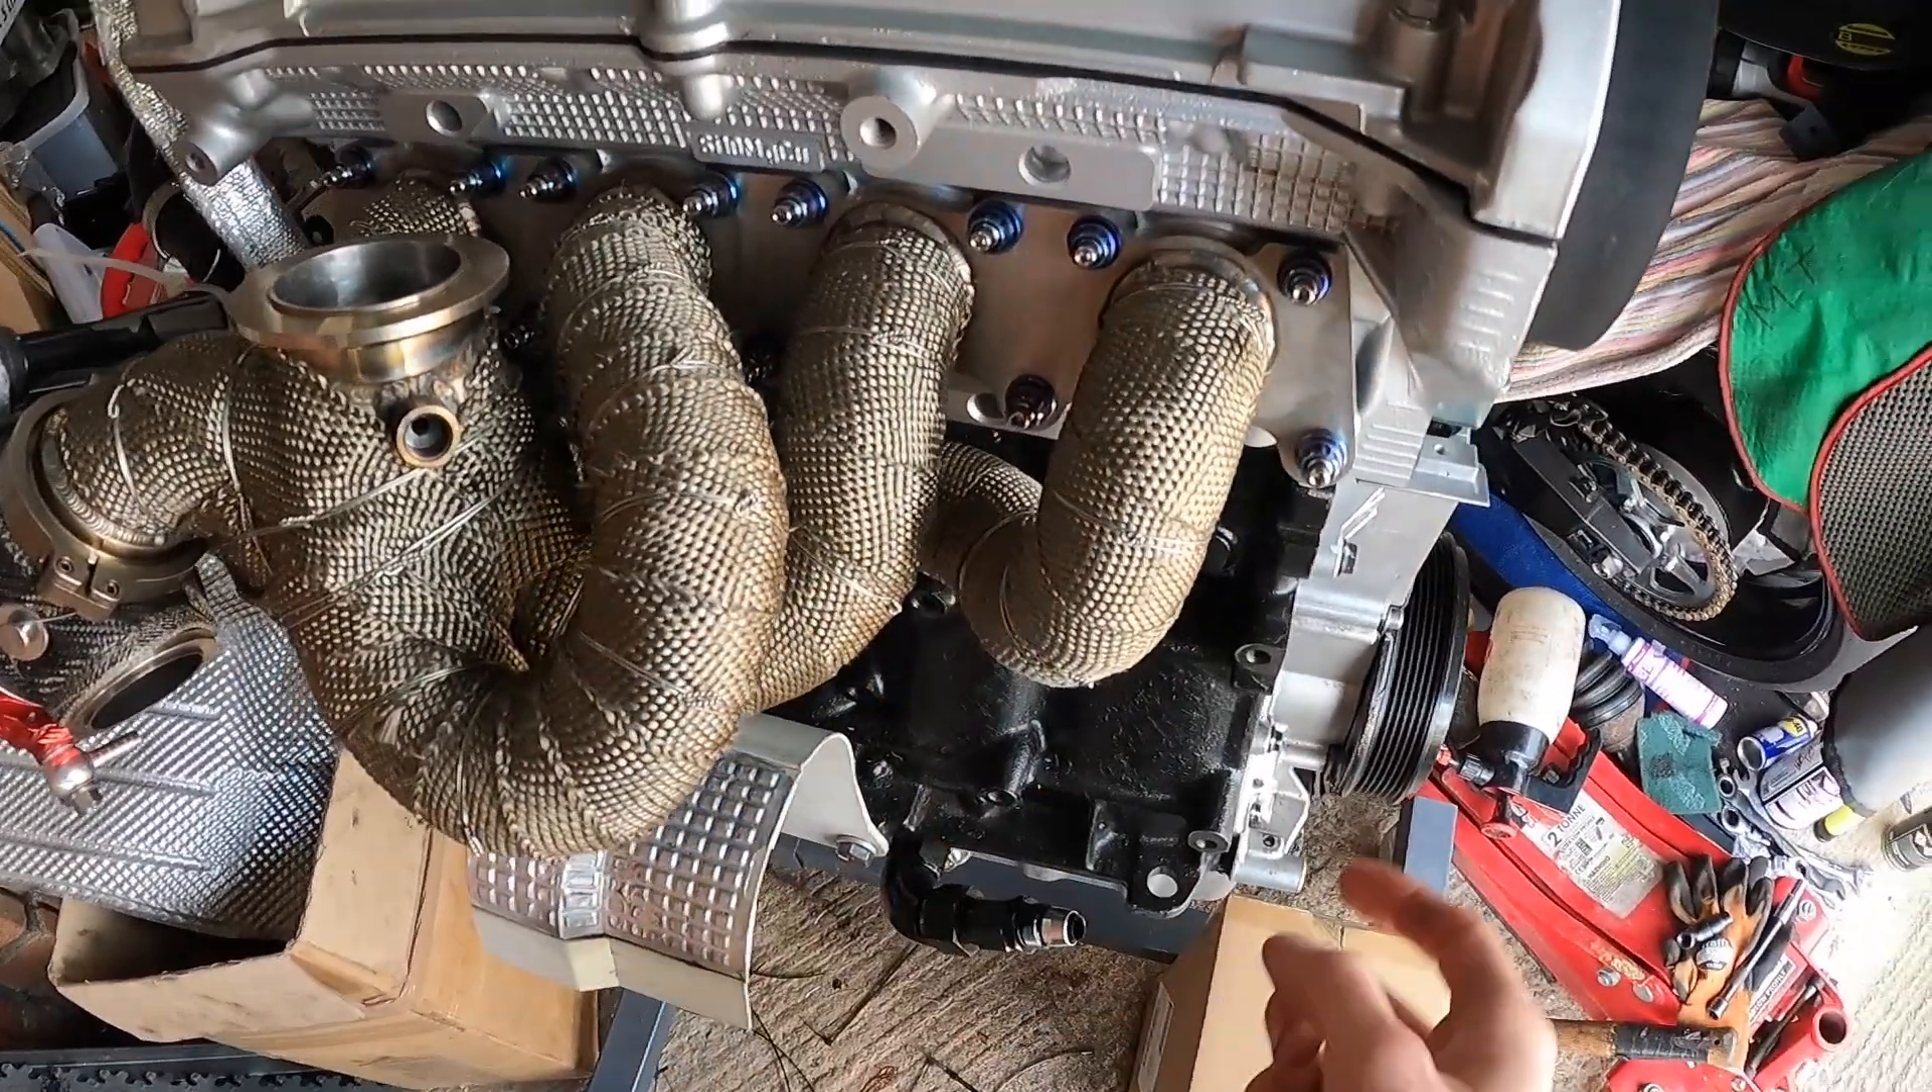So the heat wrap is all done.